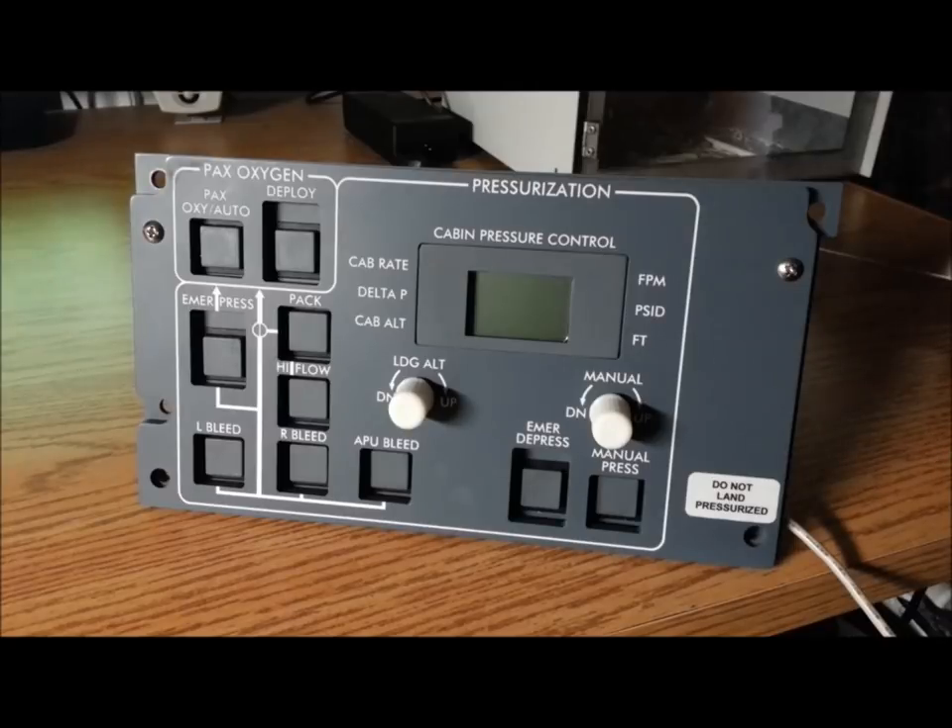Well here we are with the display mounted in the panel.